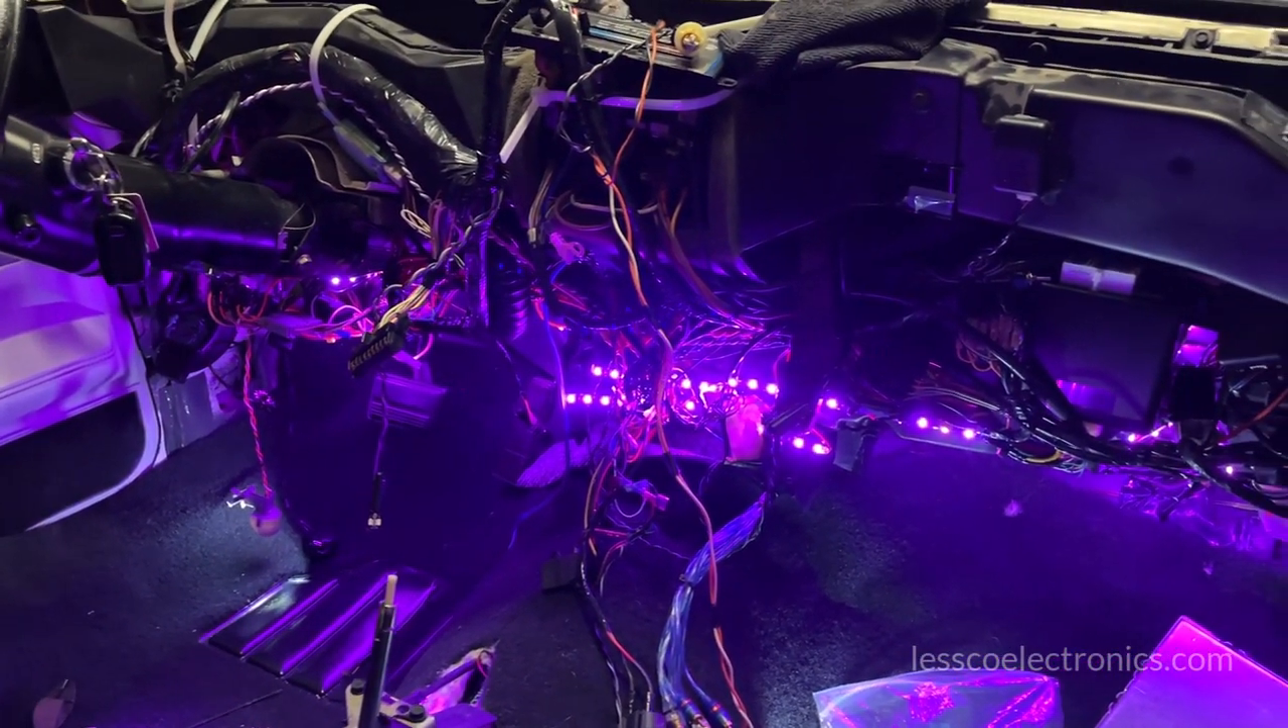After getting in here to do the door panel there I finished up the underdash leds.